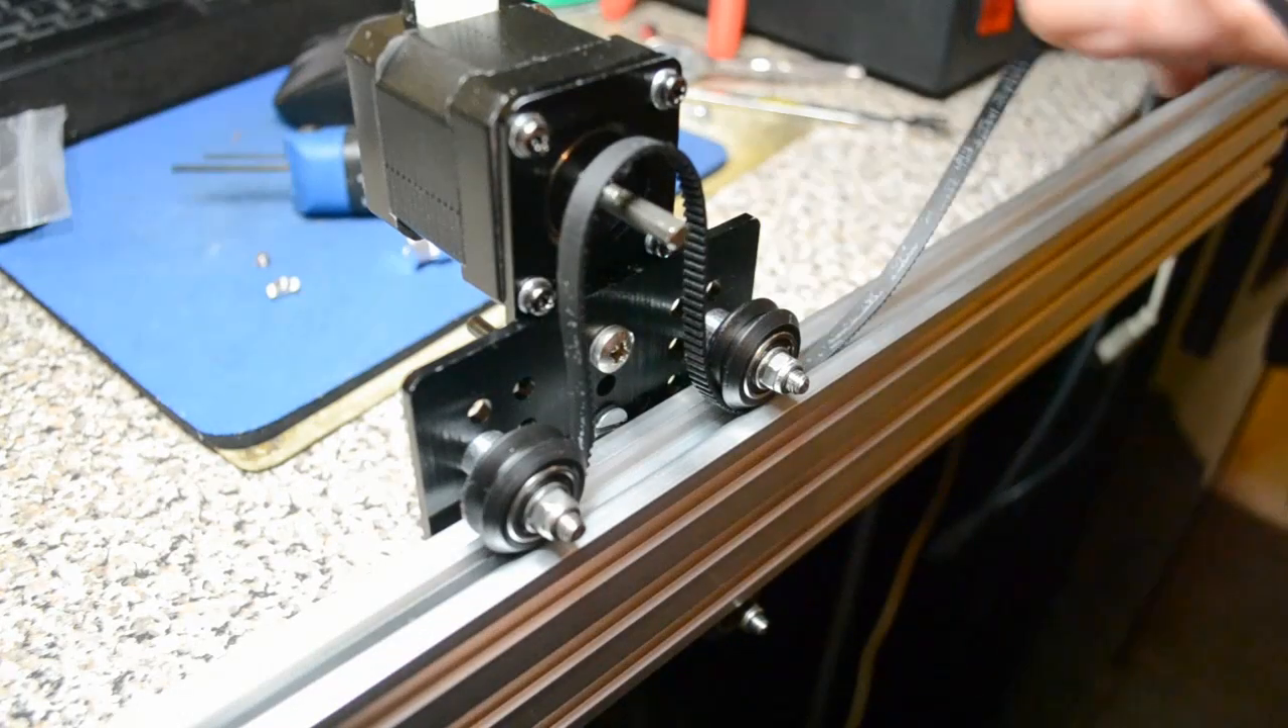Right so I've got the motor on this plate, plates back on the rail.